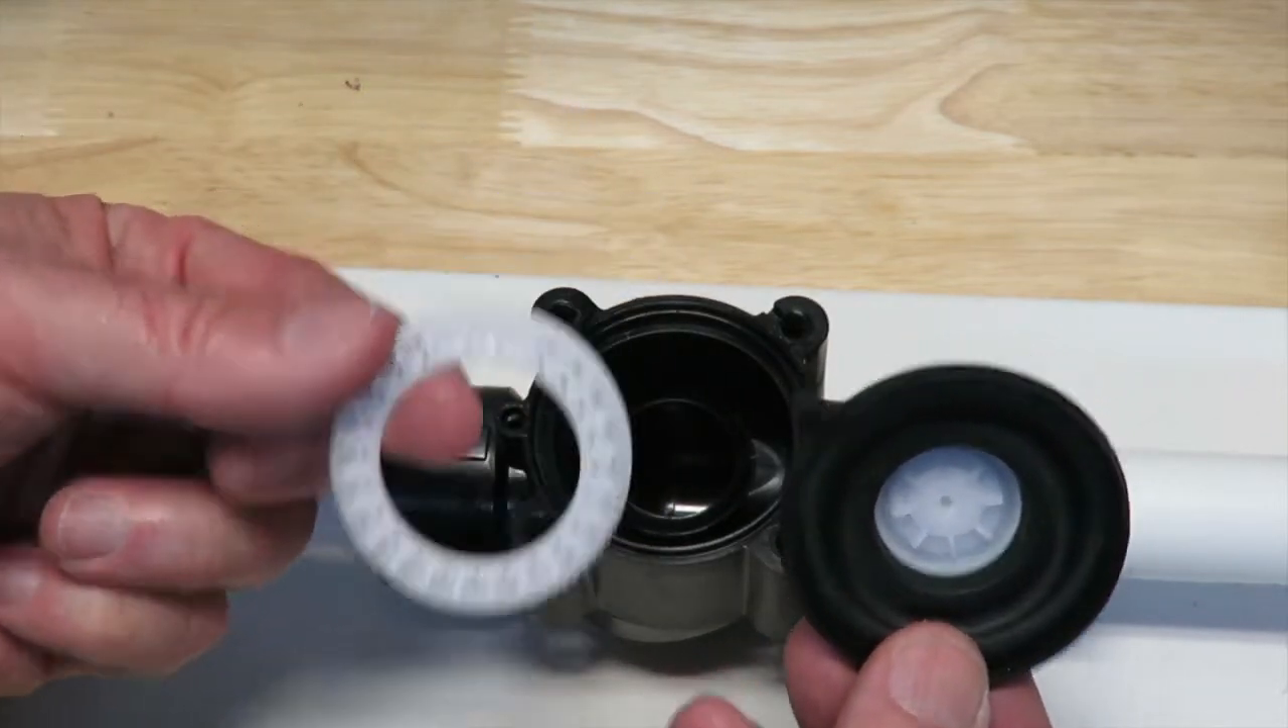Out comes the diaphragm and then also this collar.